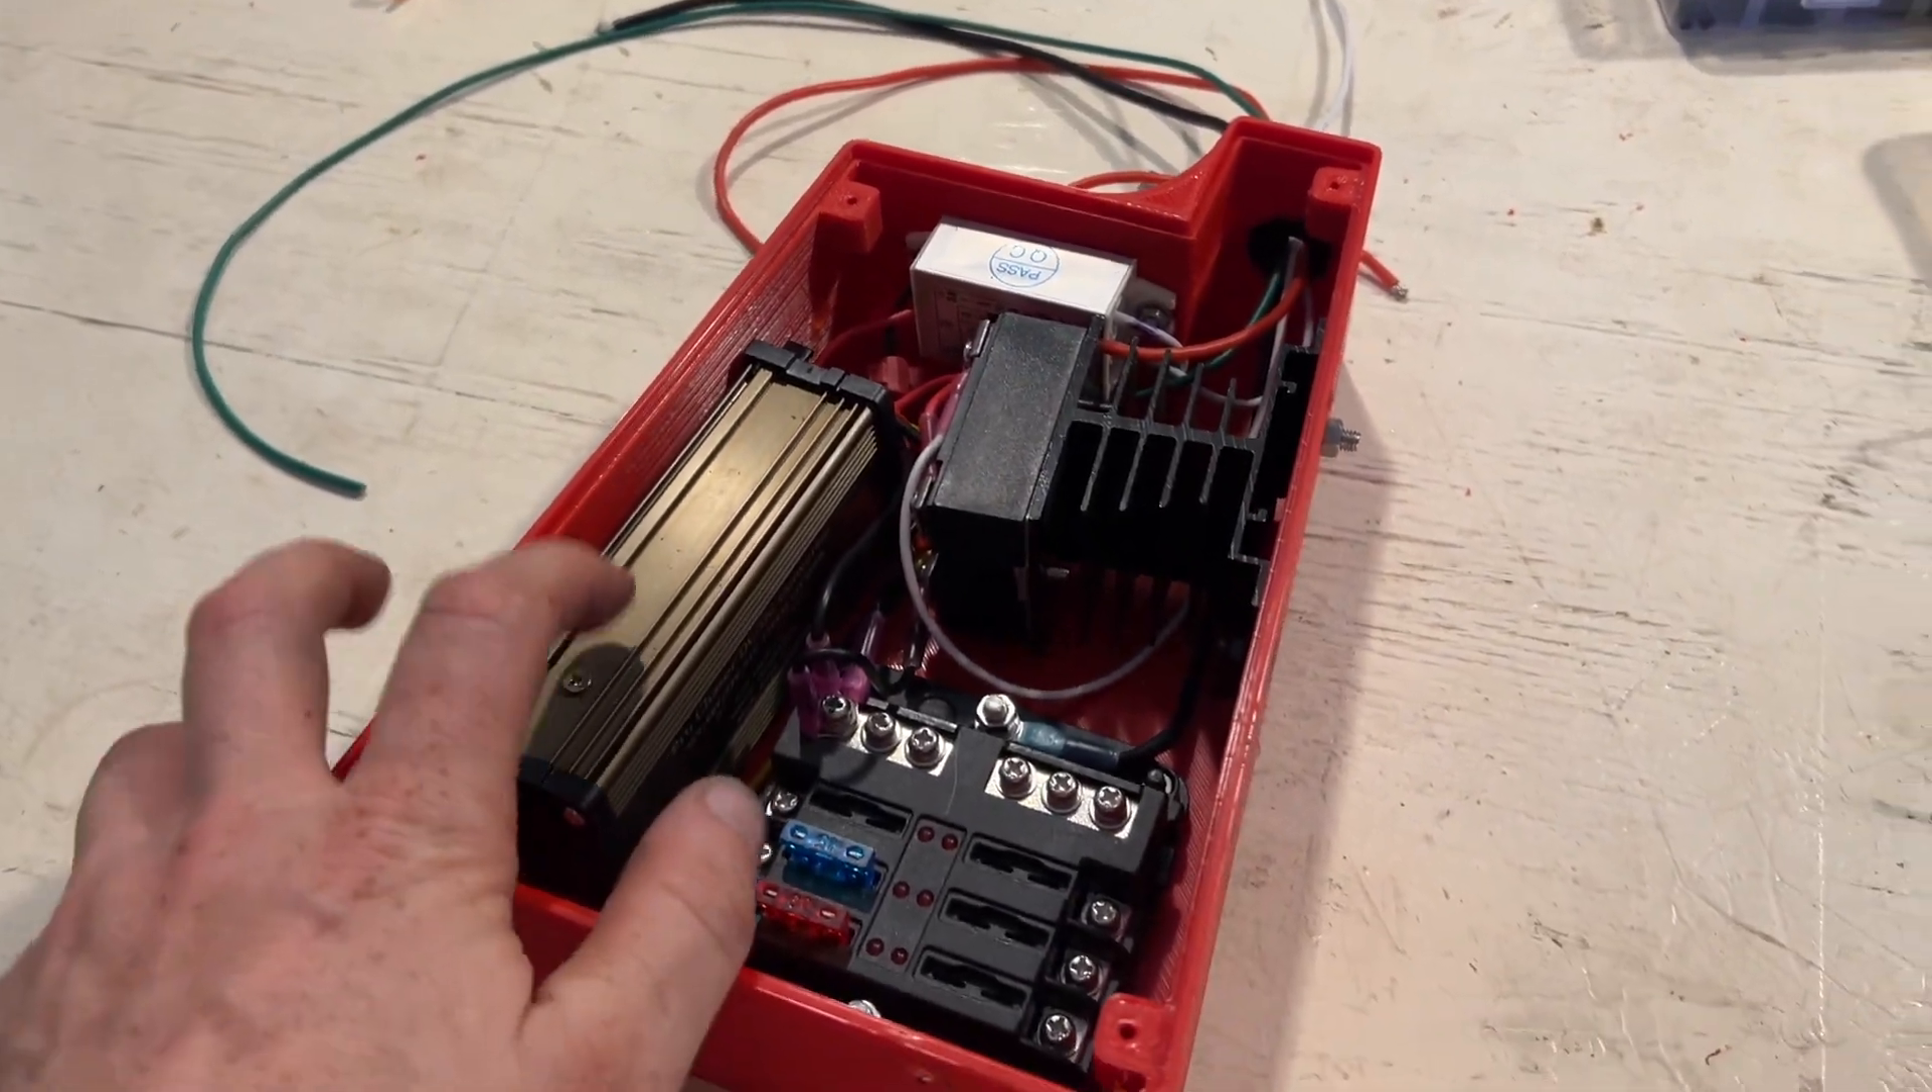And here is the box with all of the components placed inside.